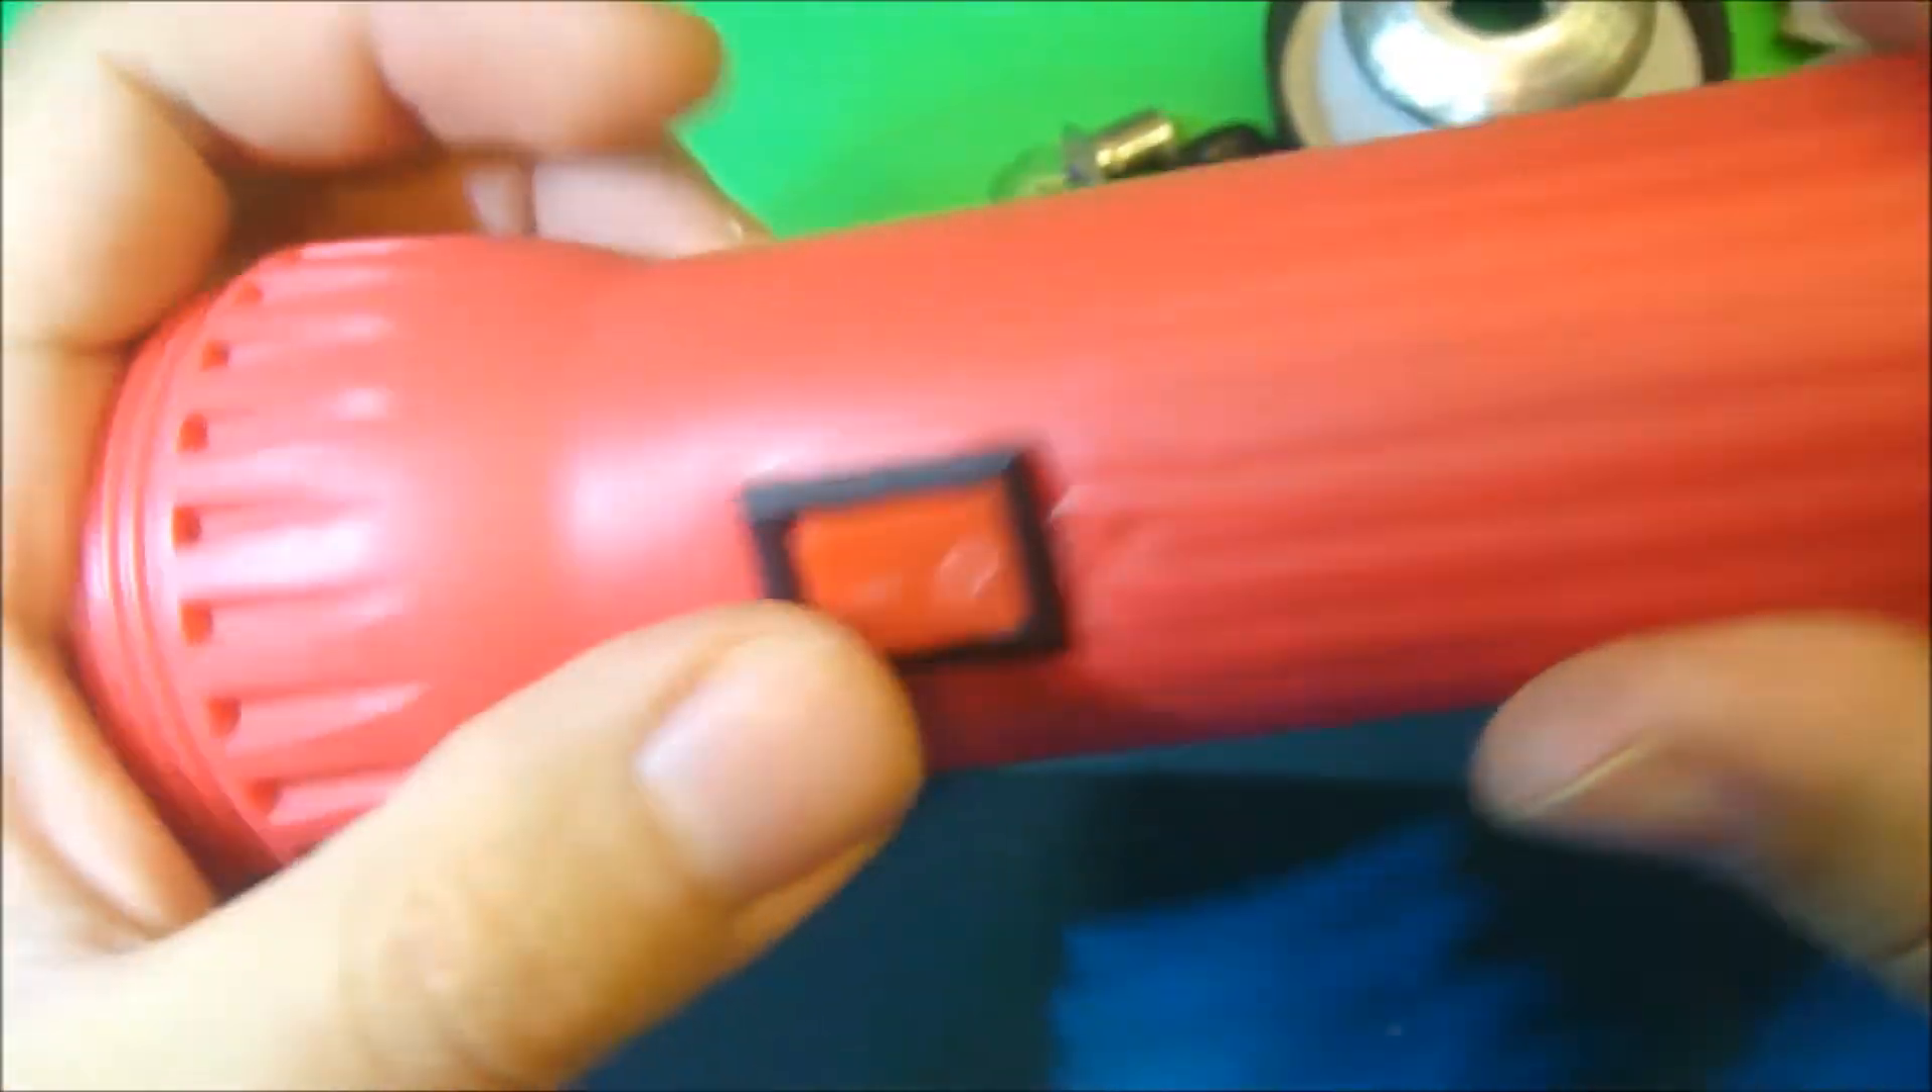Ahí quedó el botón queda perfecto la verdad se siente cómodo.